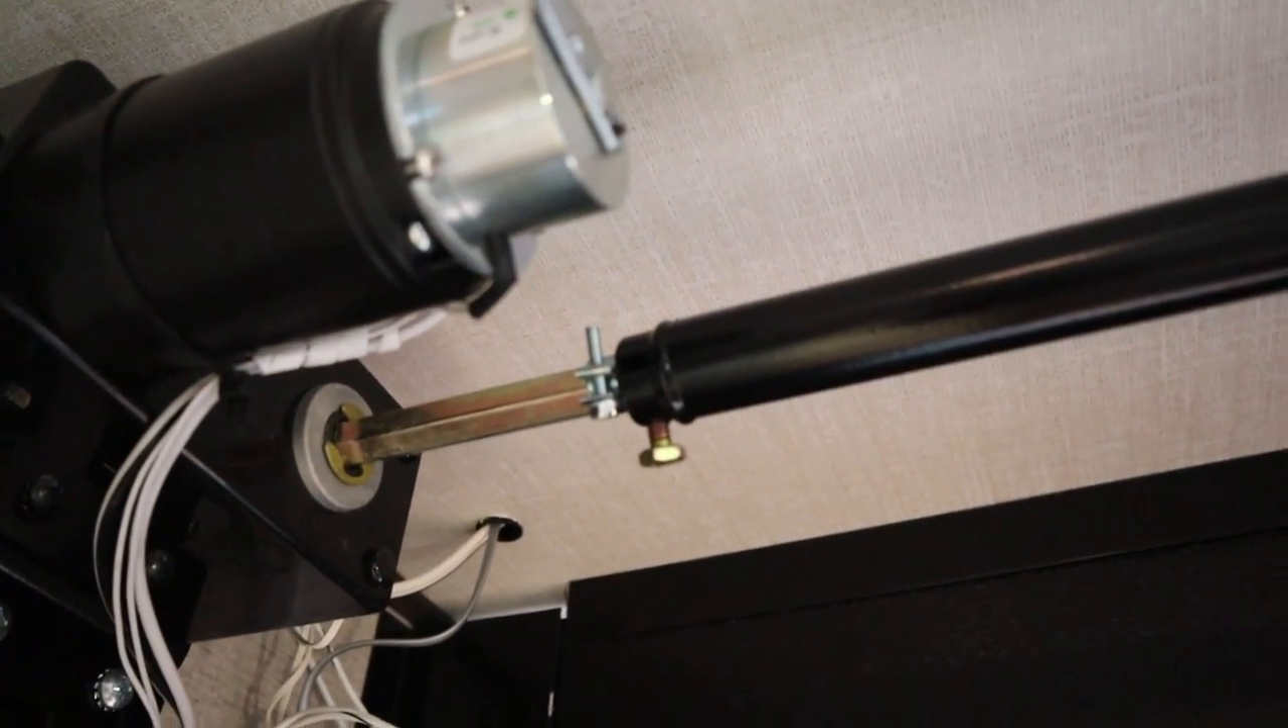I put the clamp on there and that this clamp will prevent this shaft from sliding.